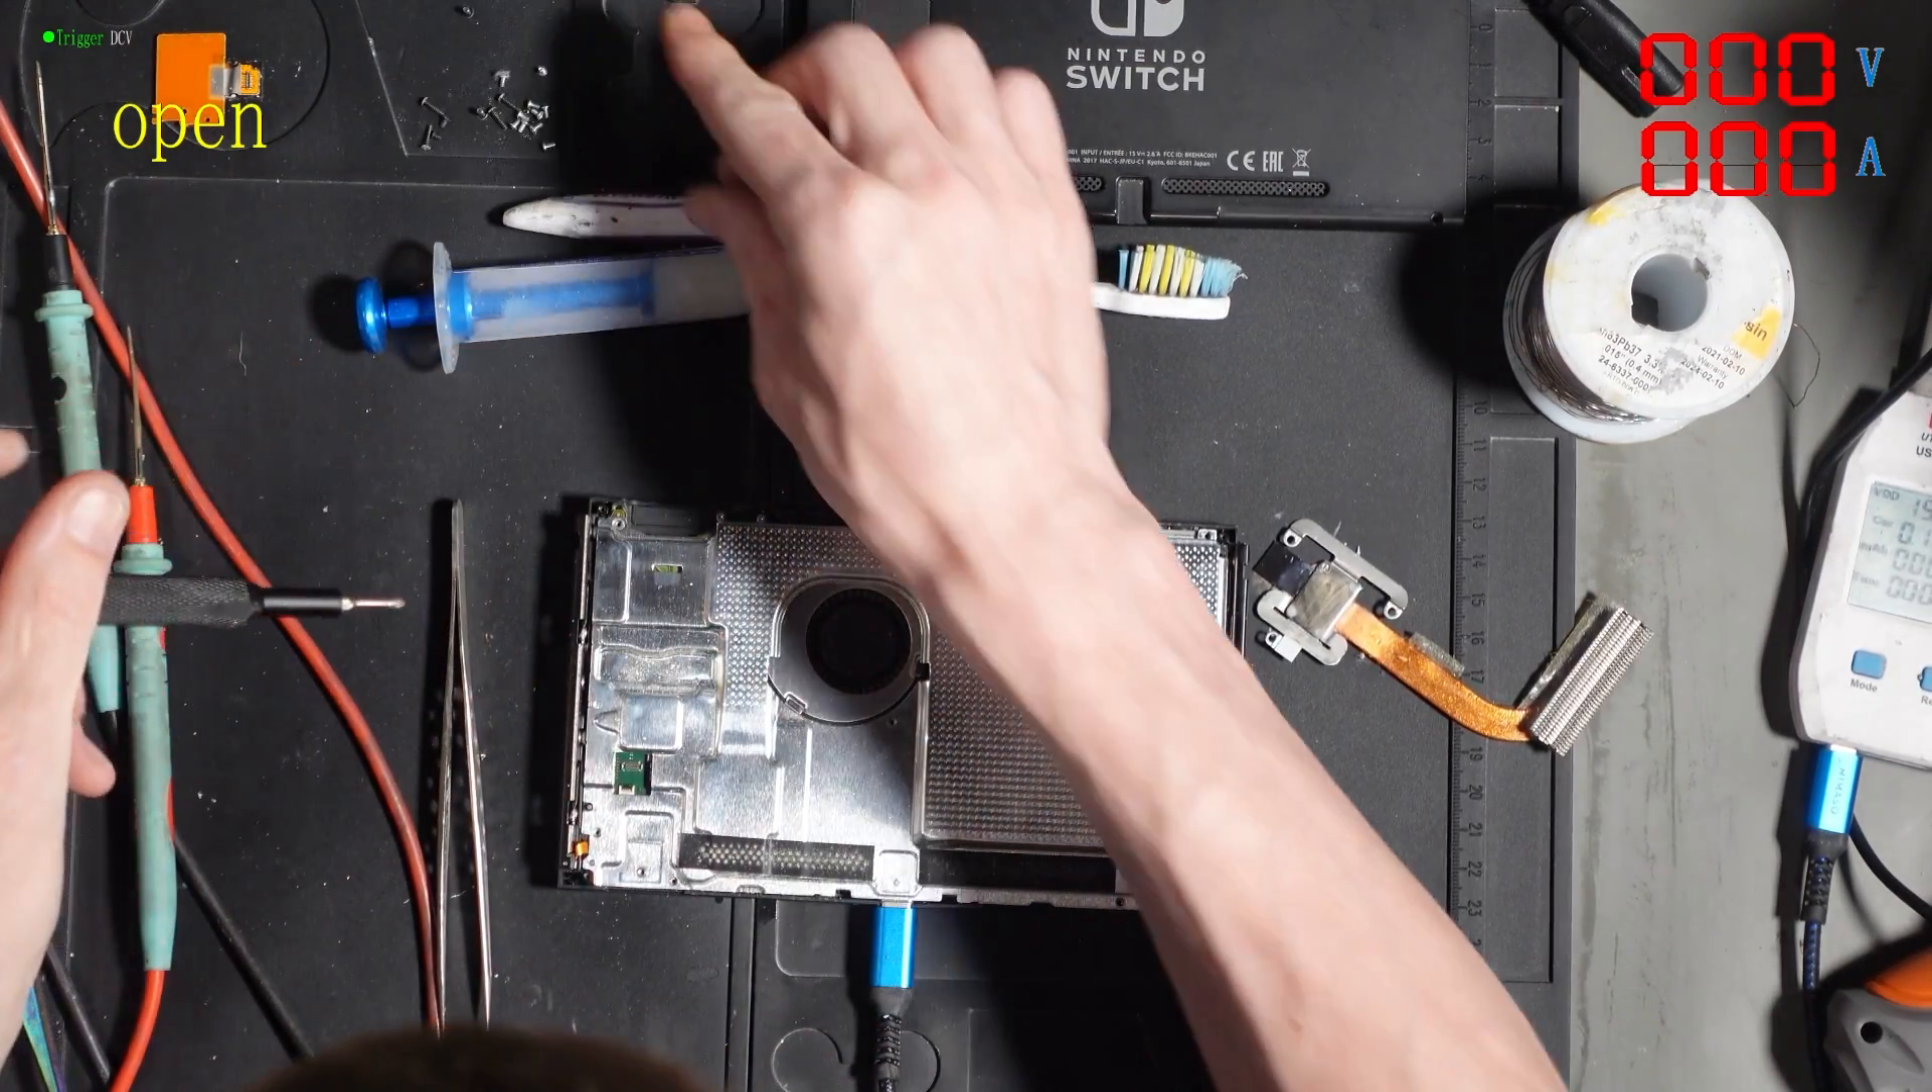Oh, I forgot to put the heatsink on.